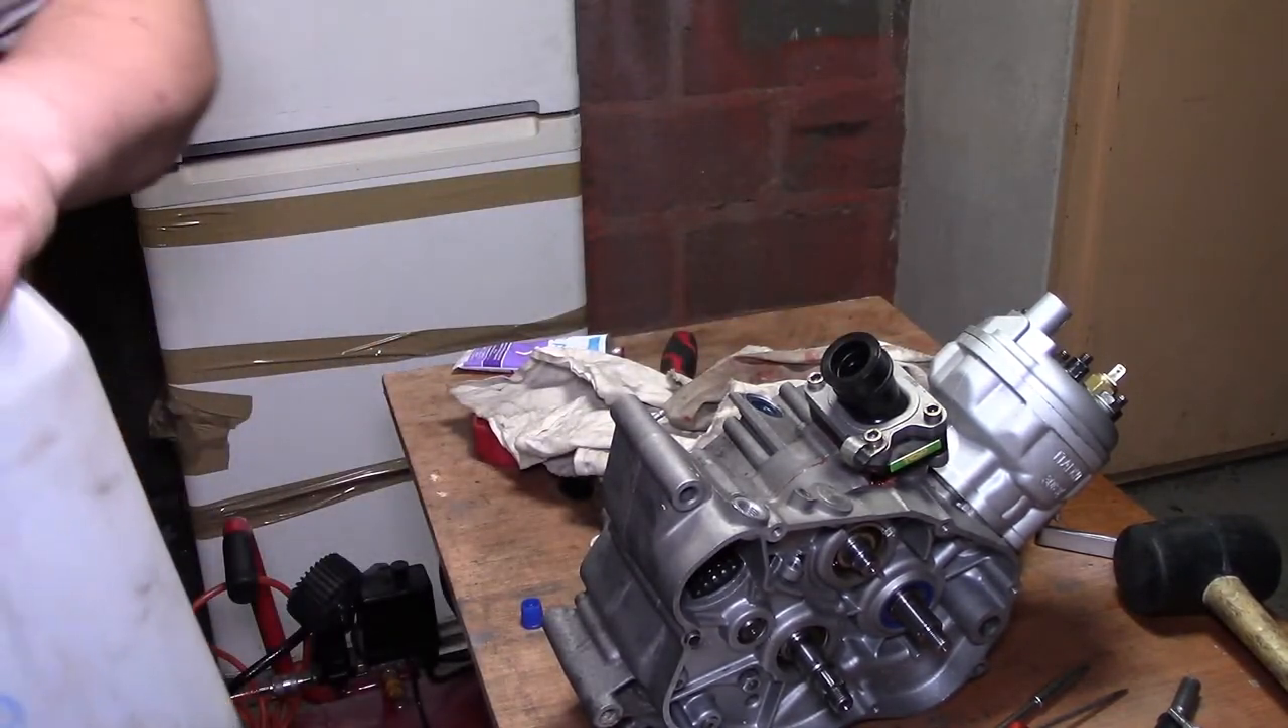J'ai remonté l'admission, le cylindre.